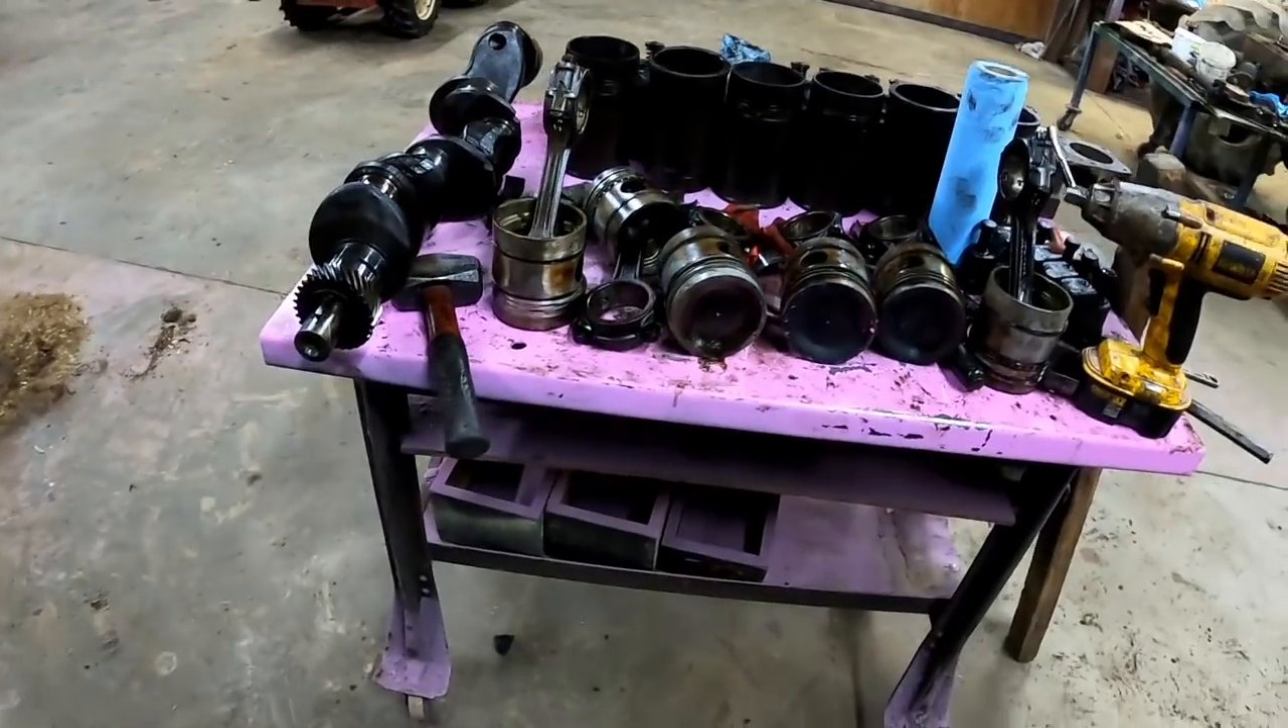Still have to pull the pistons off from the connecting rods.